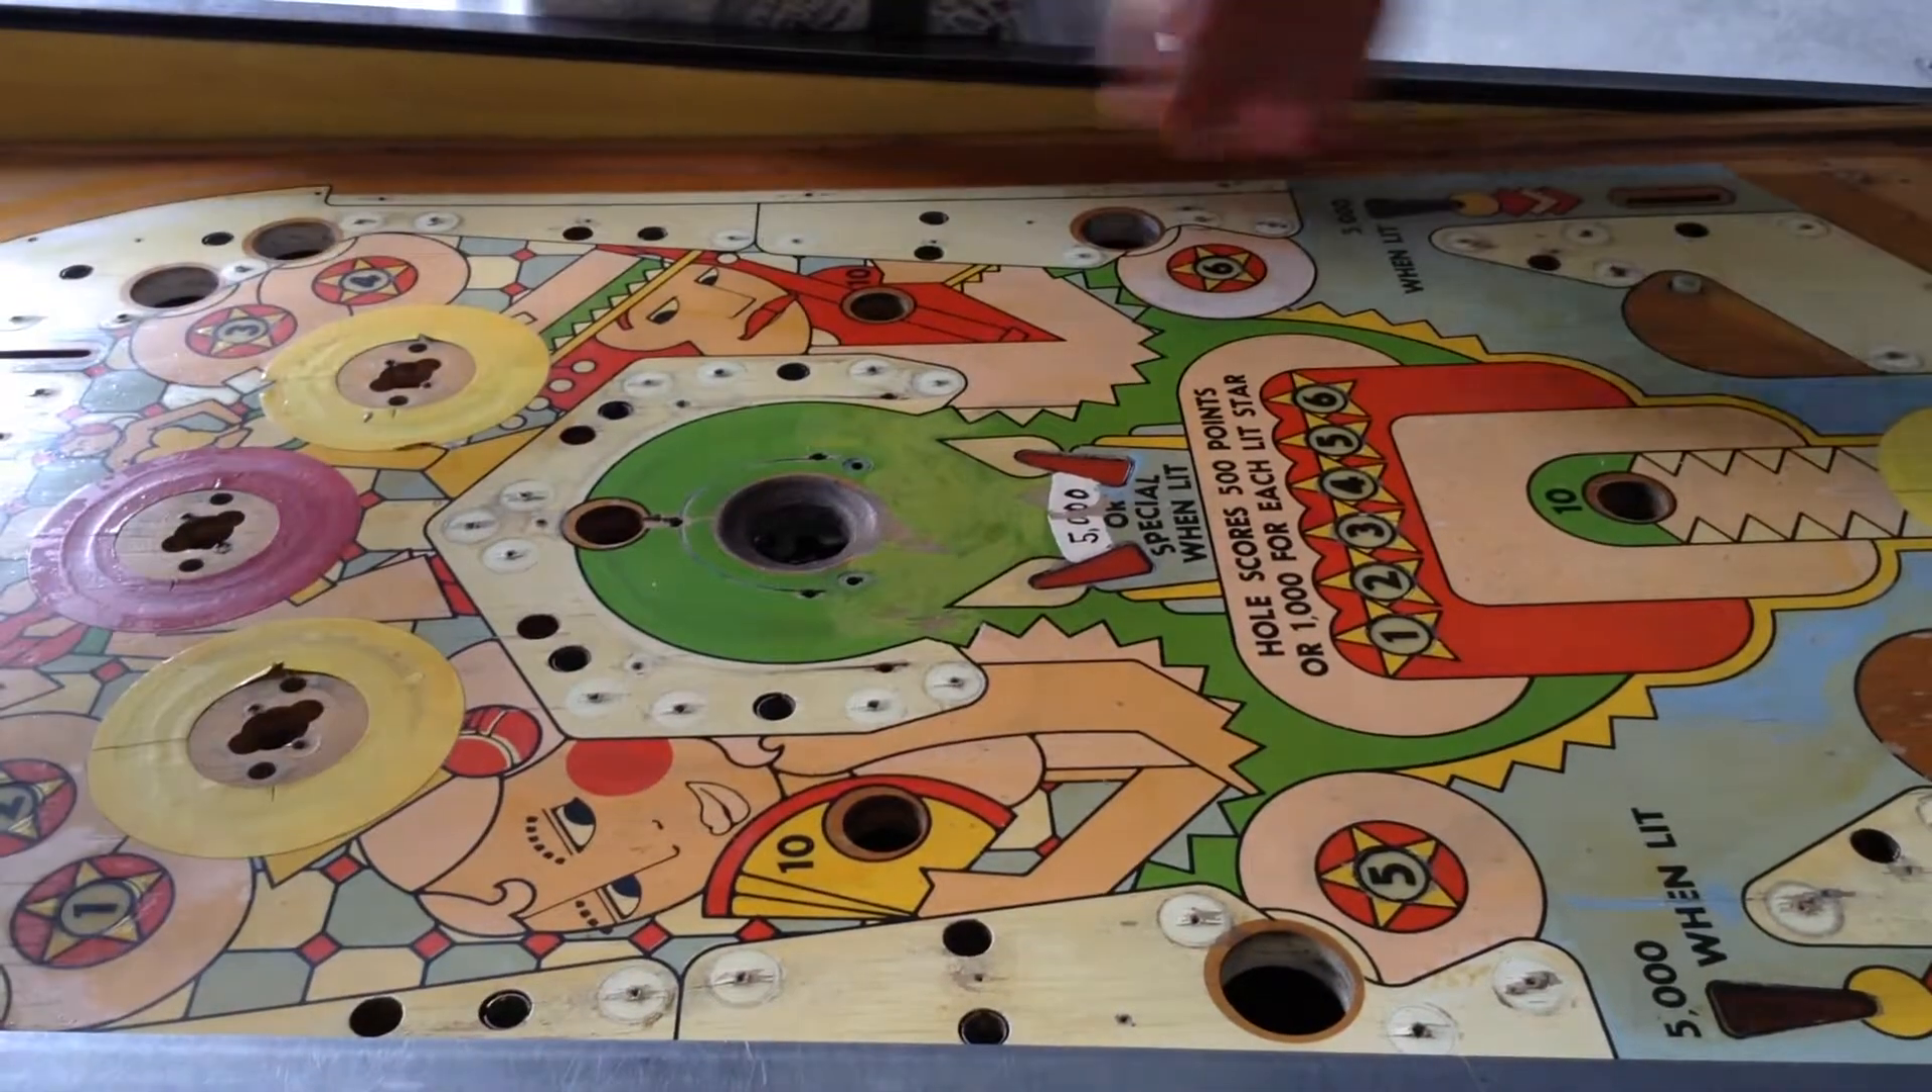I removed all the pieces from the play field.